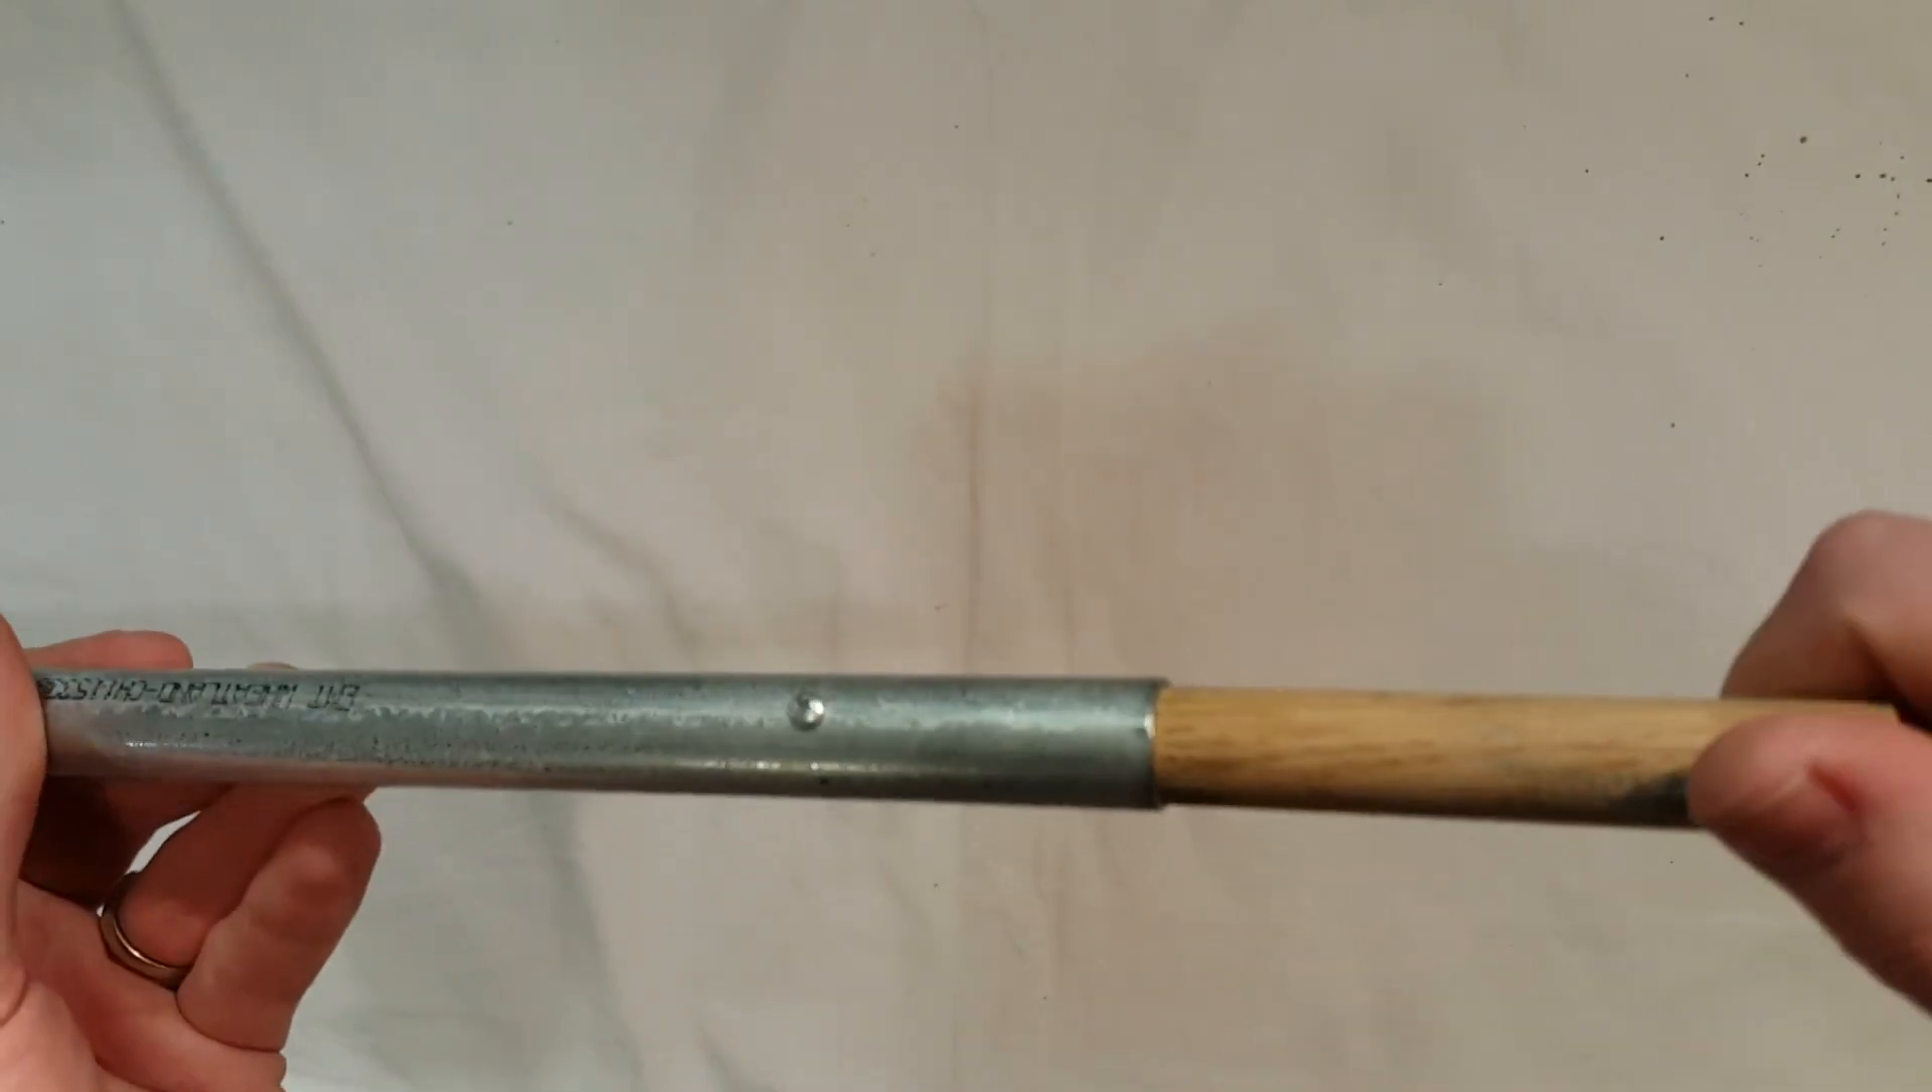All right, I've got my dowel in there. It's secured with that screw so it can't slide in and out and it can't twist.